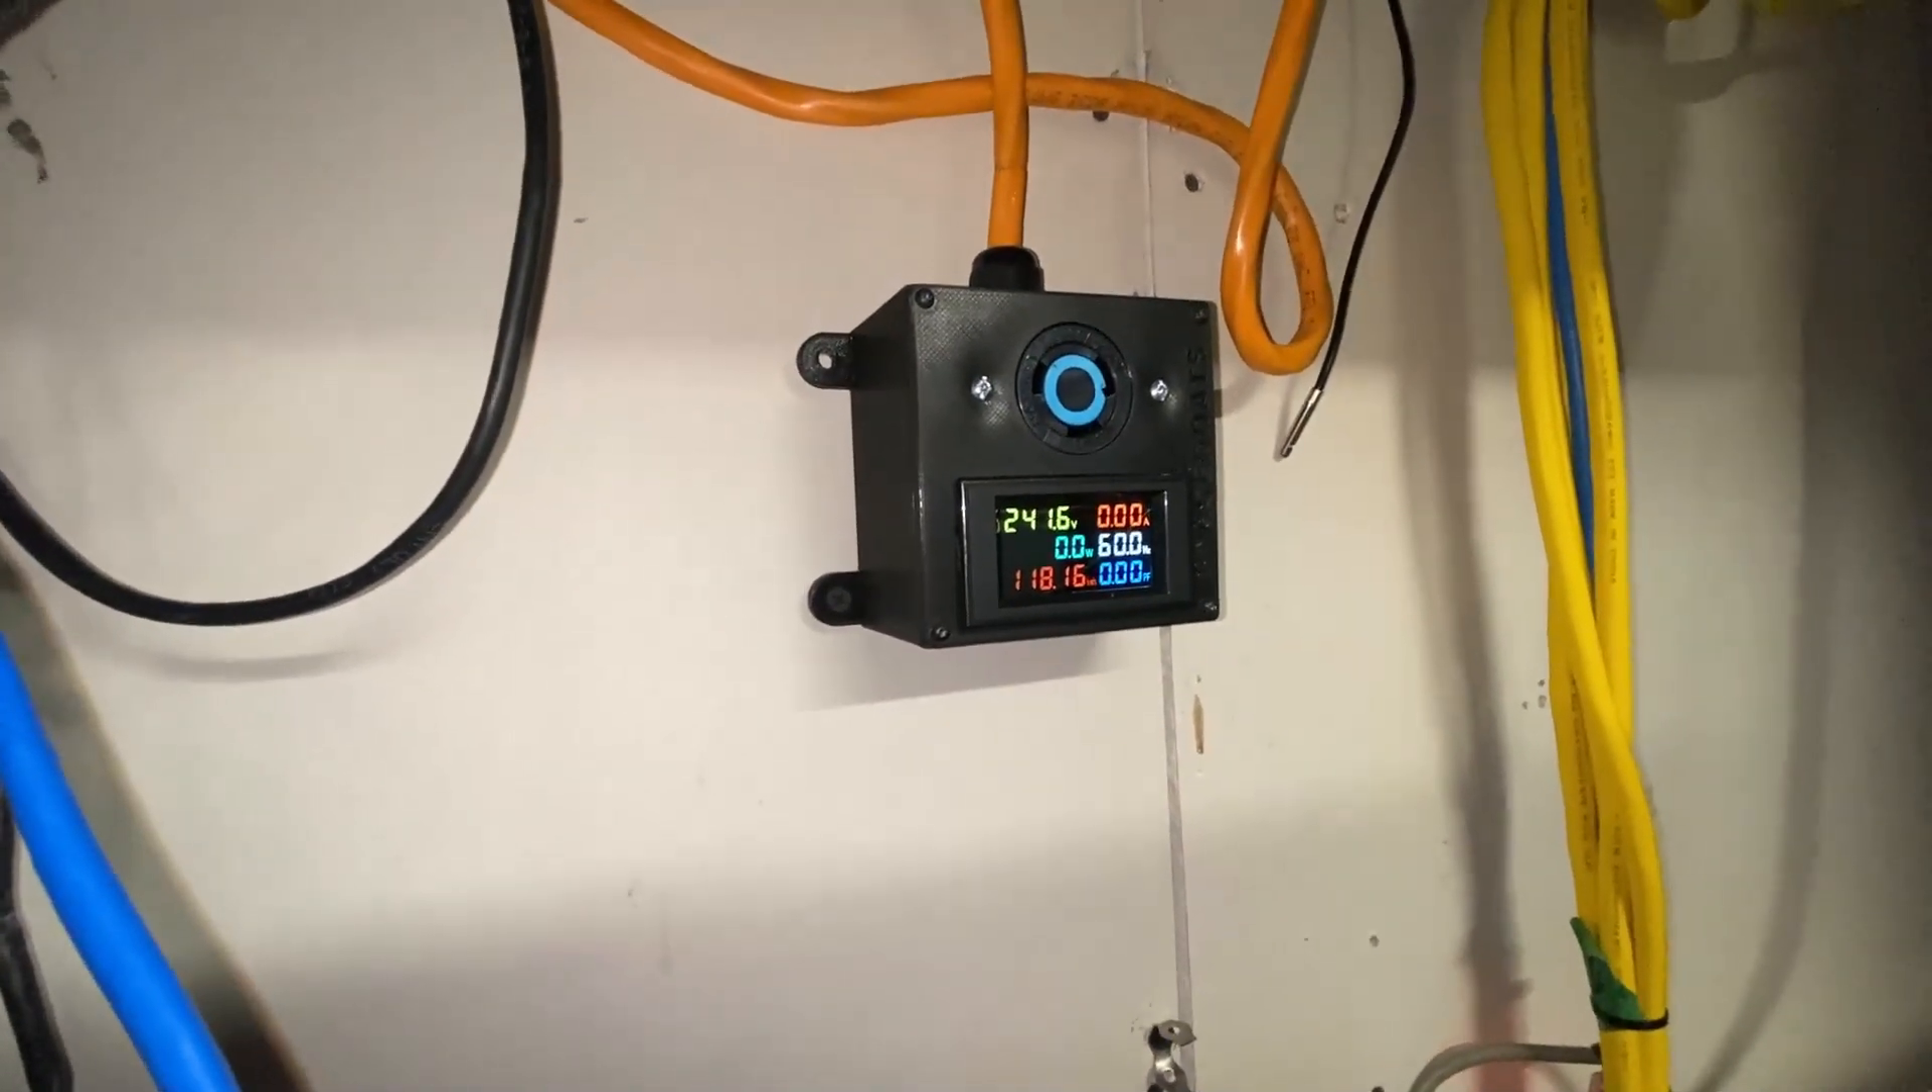We also have finished installing the LED panel for my 30 amp circuit.